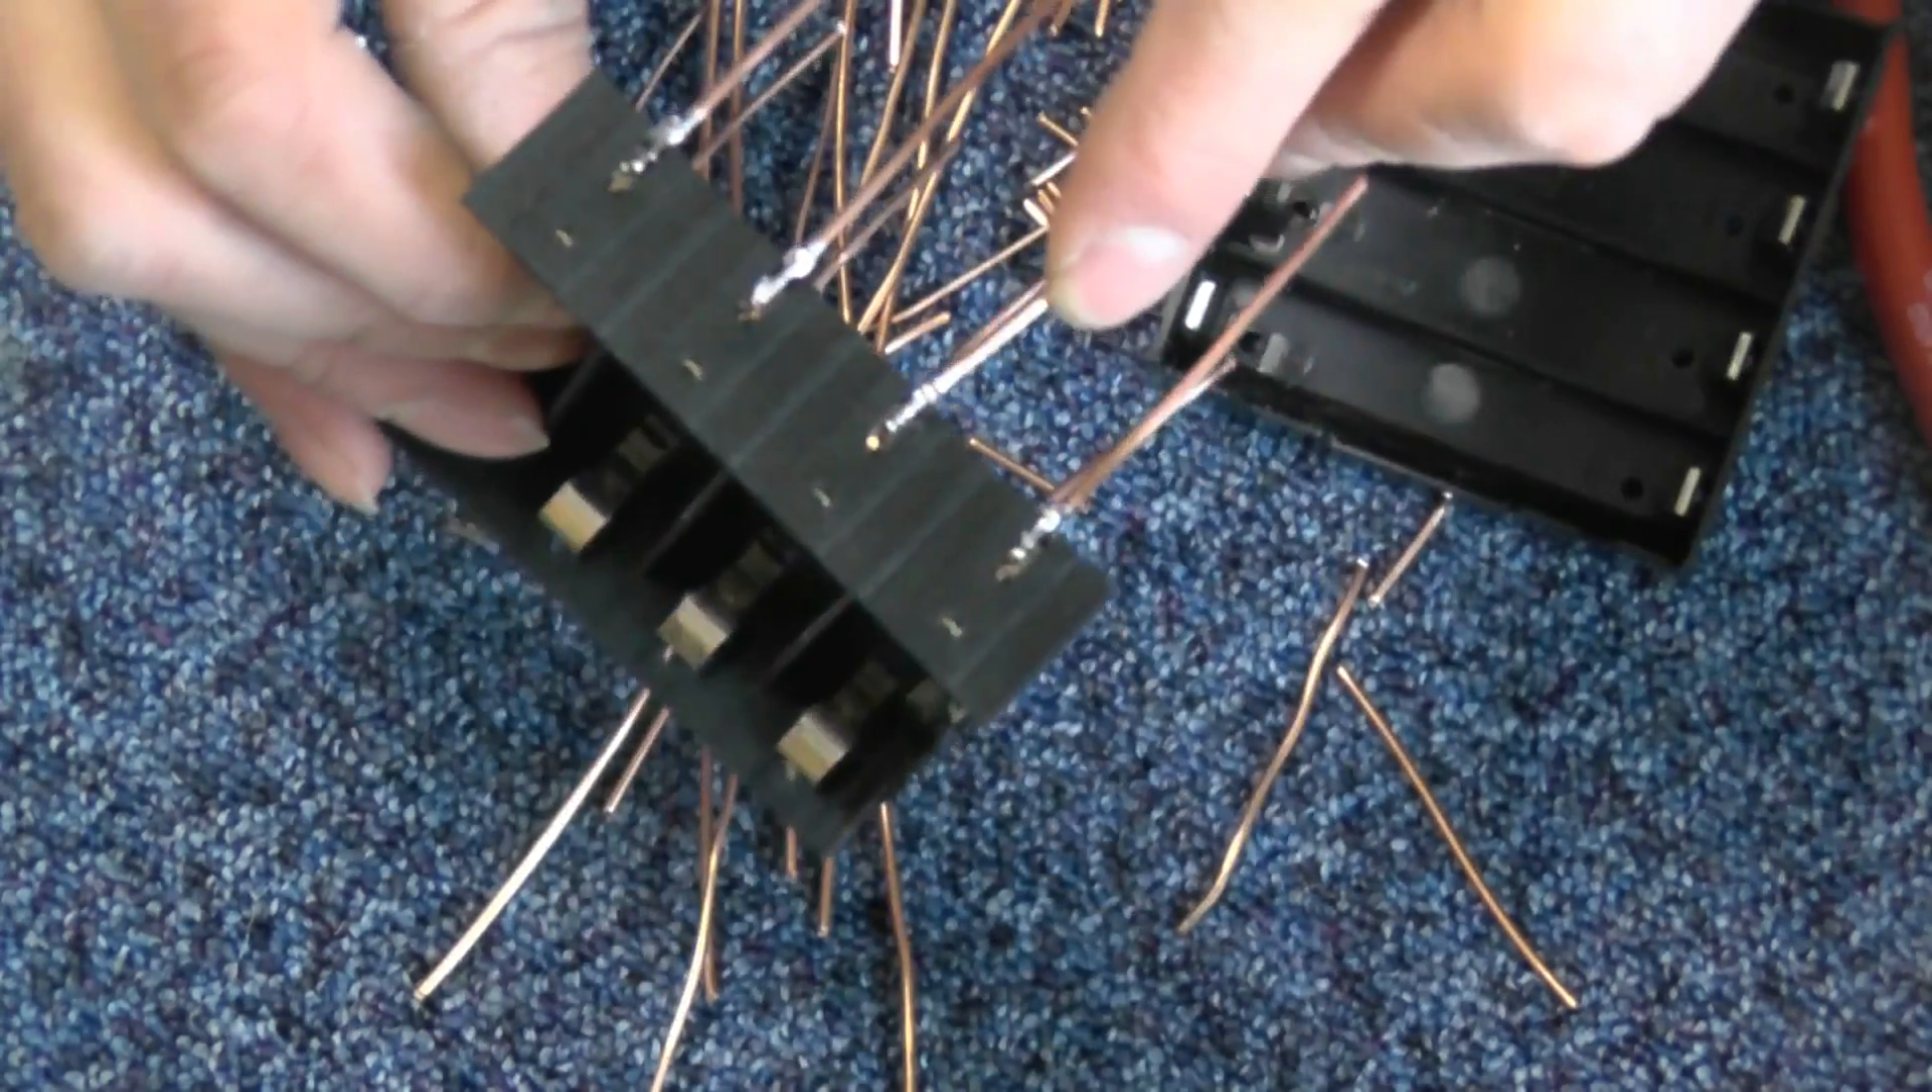I have soldered sort of two and a half inch maybe legs onto each pin some are straighter than others.